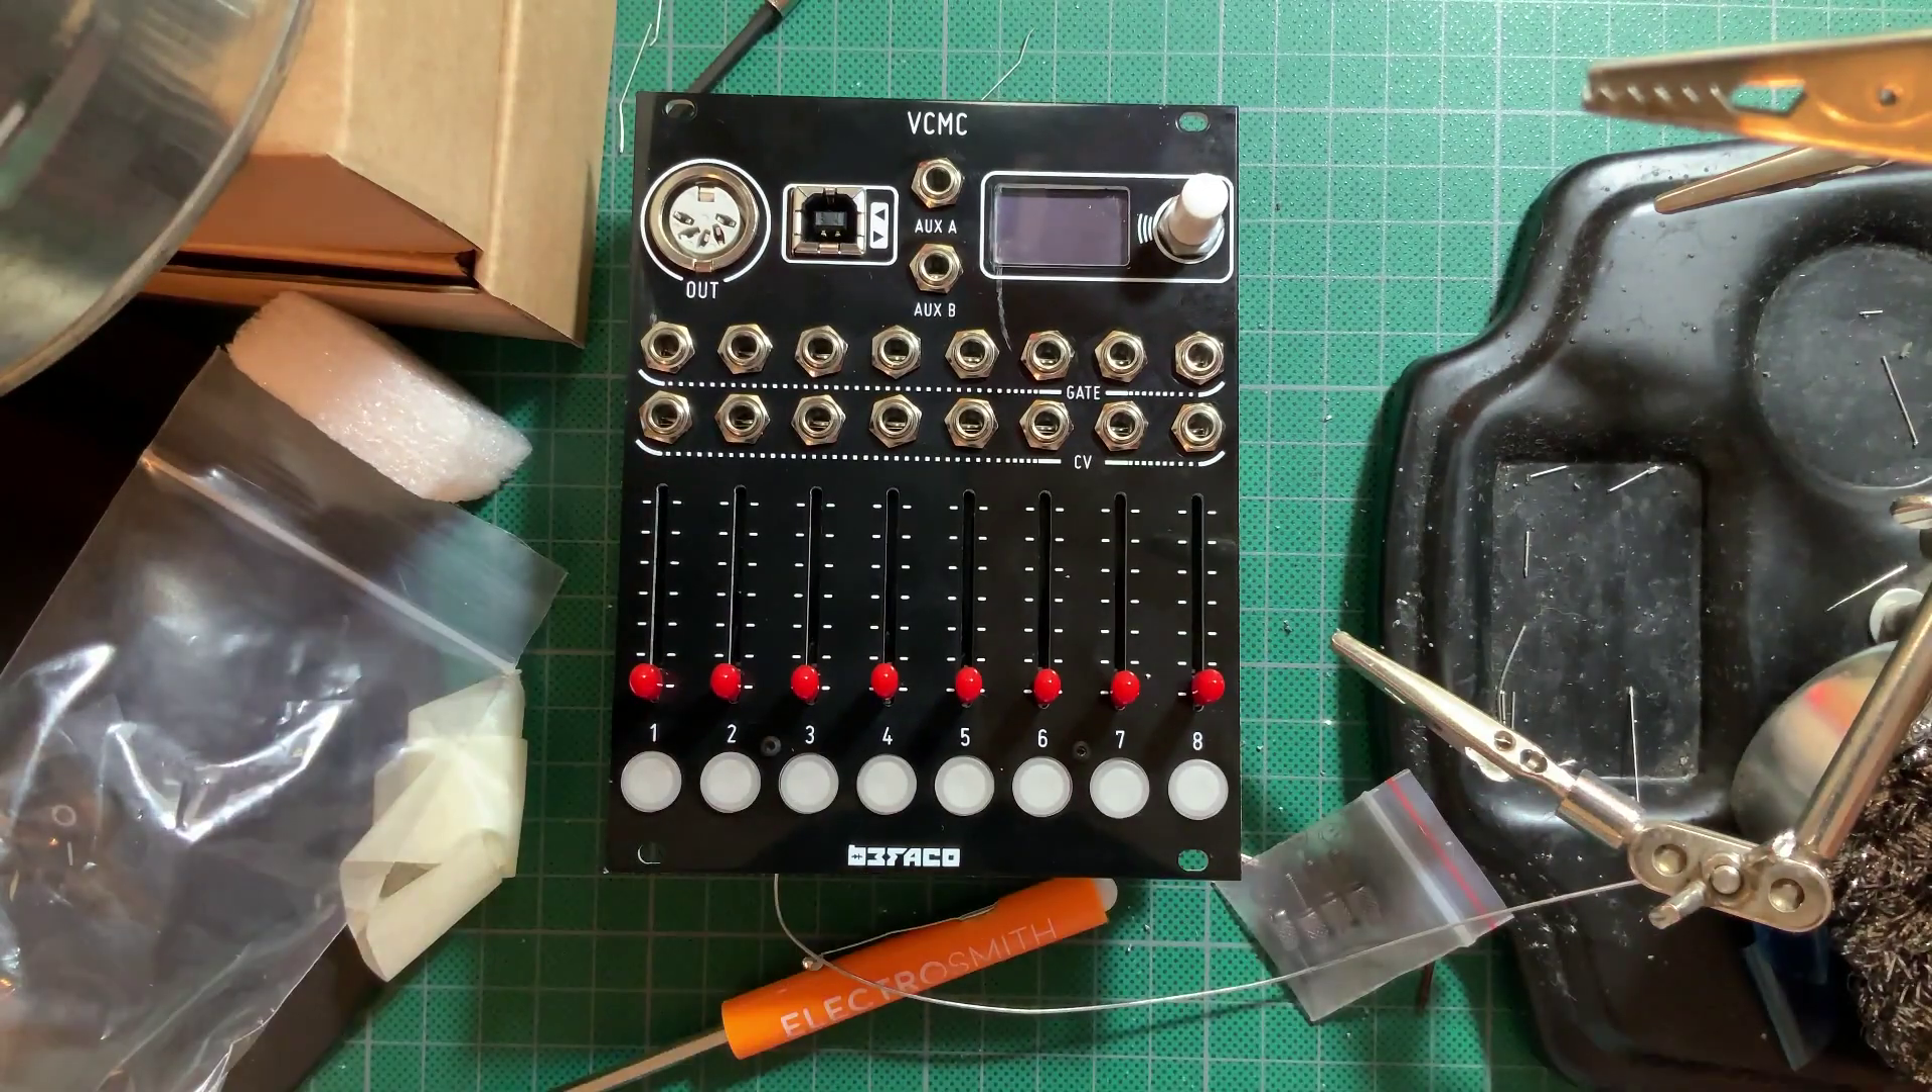For the grand finale, I placed the fader caps and encoder pot, and the module was ready for testing.